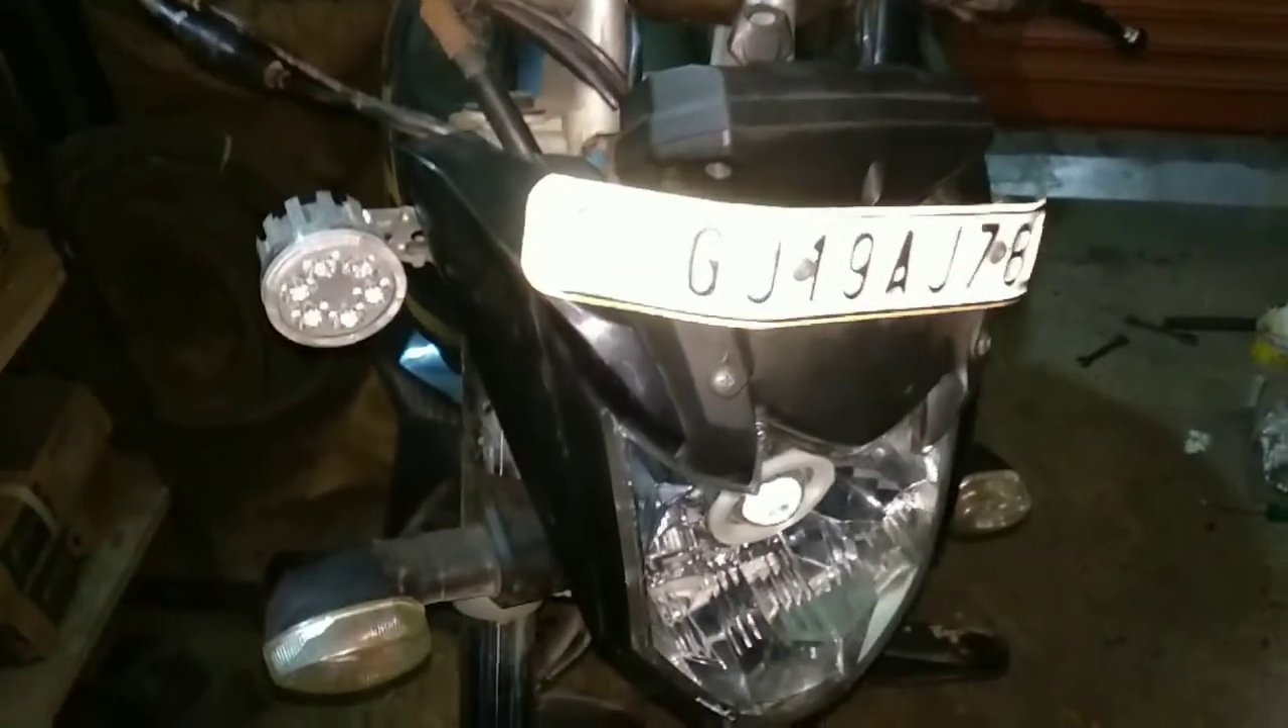कुछ इस टाइप से हम light को यहां fit कर दिये।